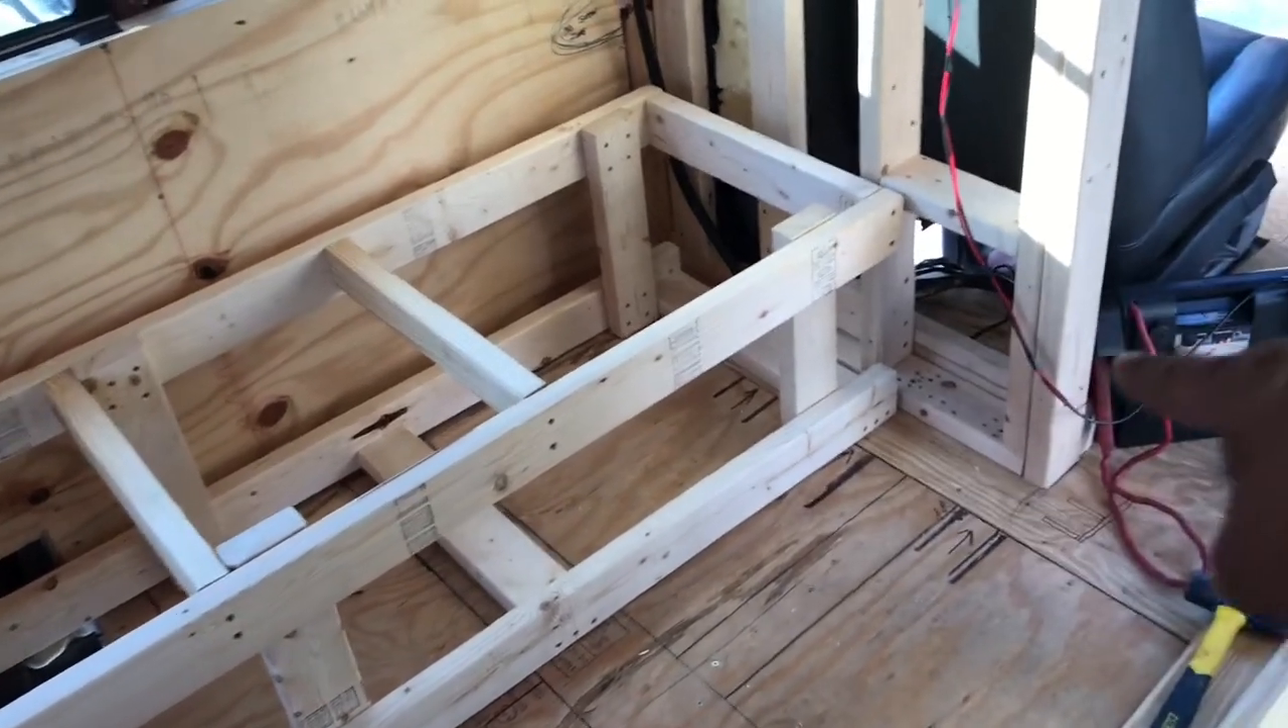I went ahead and put the legs on before I got out of here just because I was a little excited.